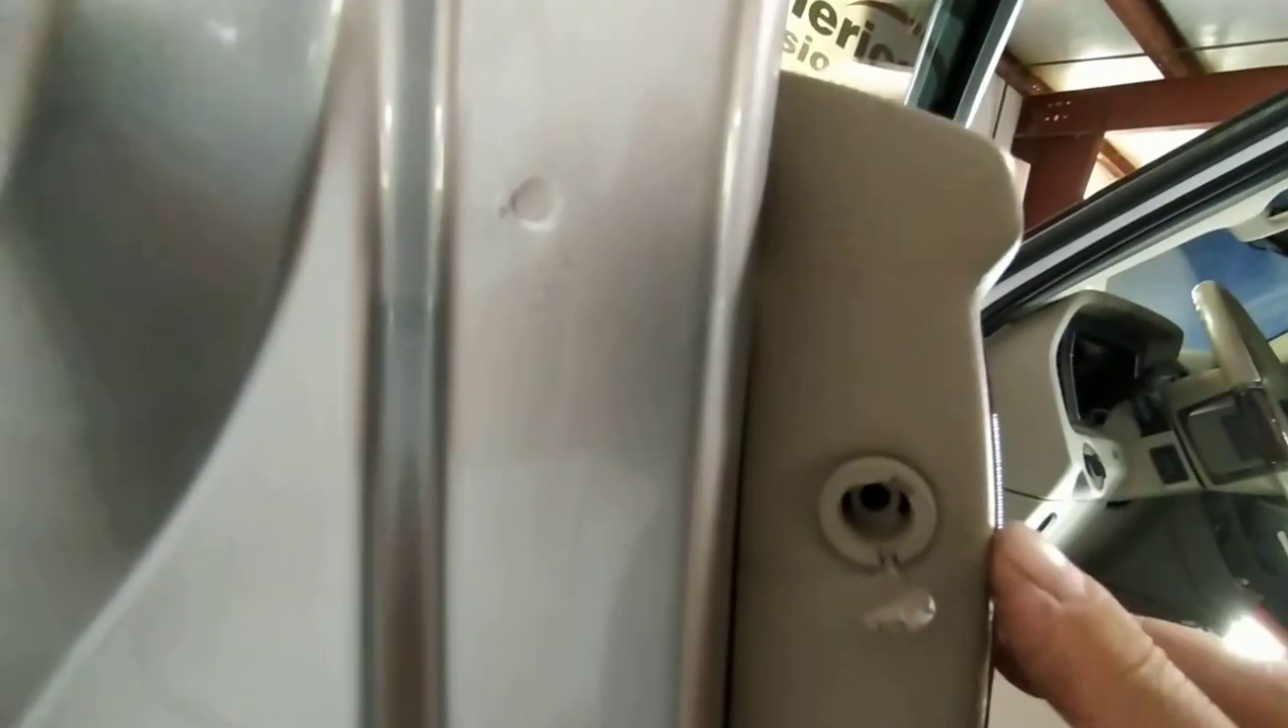There is also one small screw over here on the side of the panel. Looks like this one is already missing.